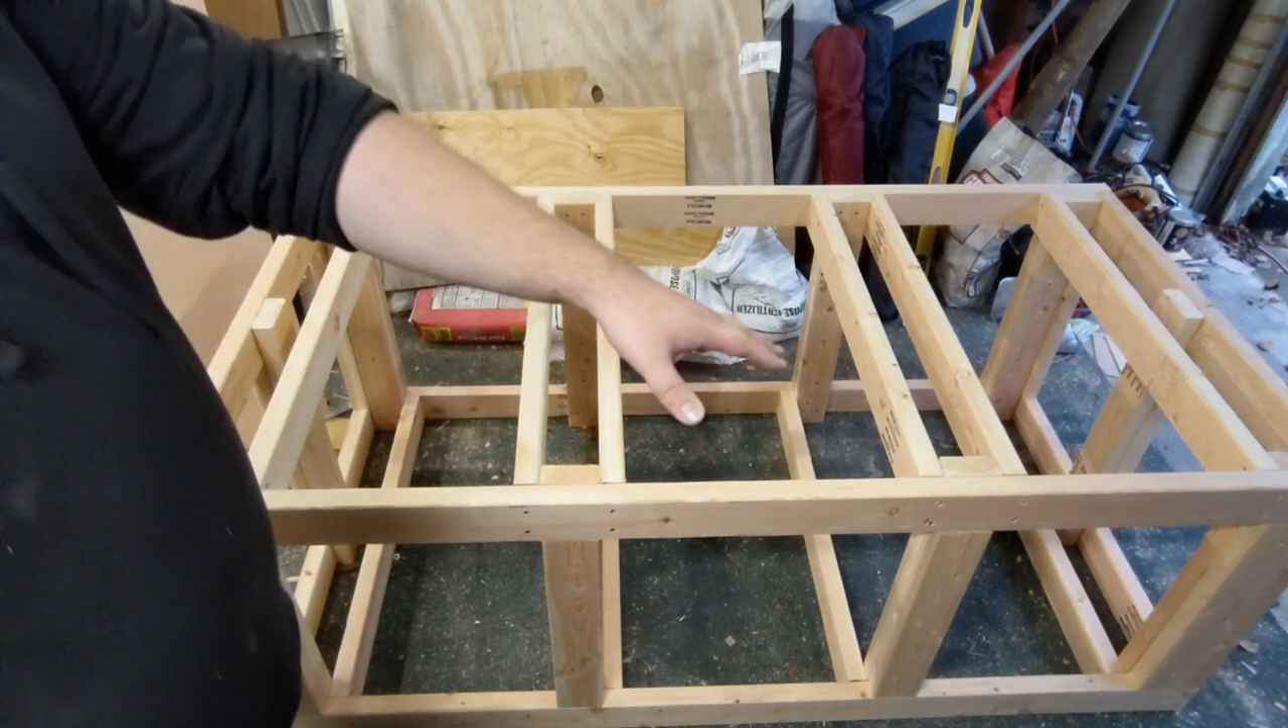I installed the boards on the bottom. You've got the bottom cross bracing.